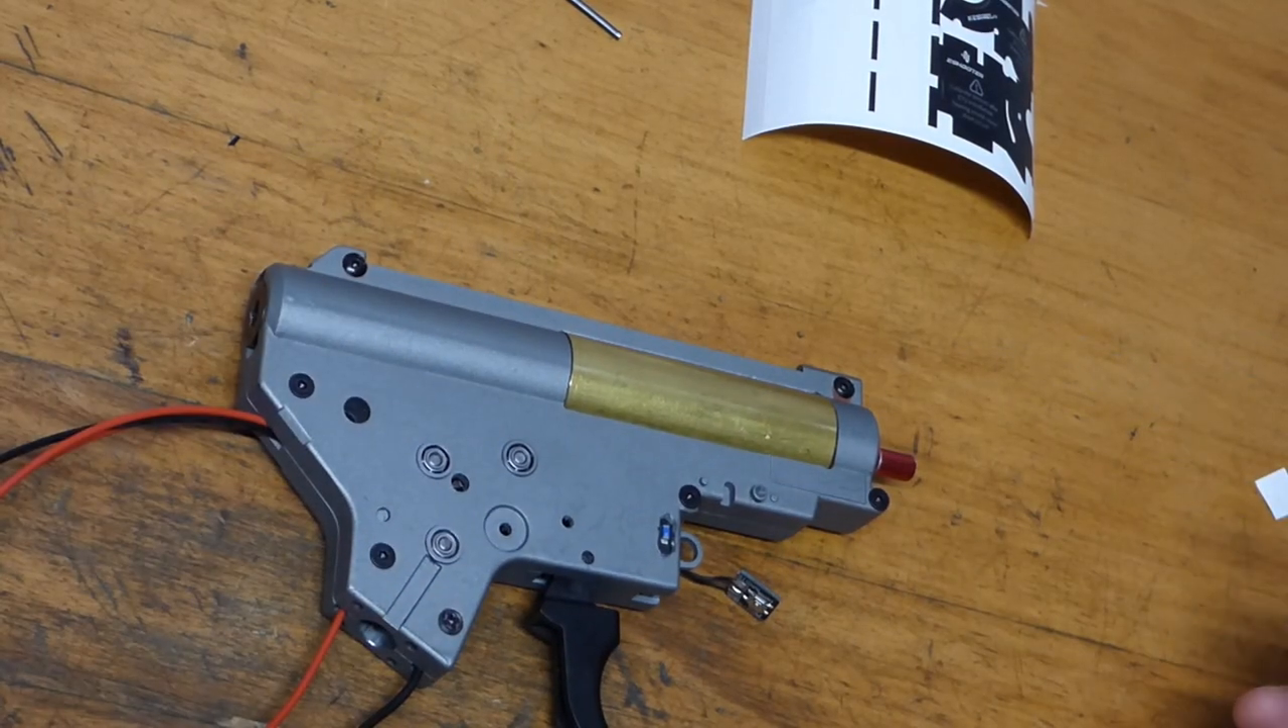So all the gearbox is back together.